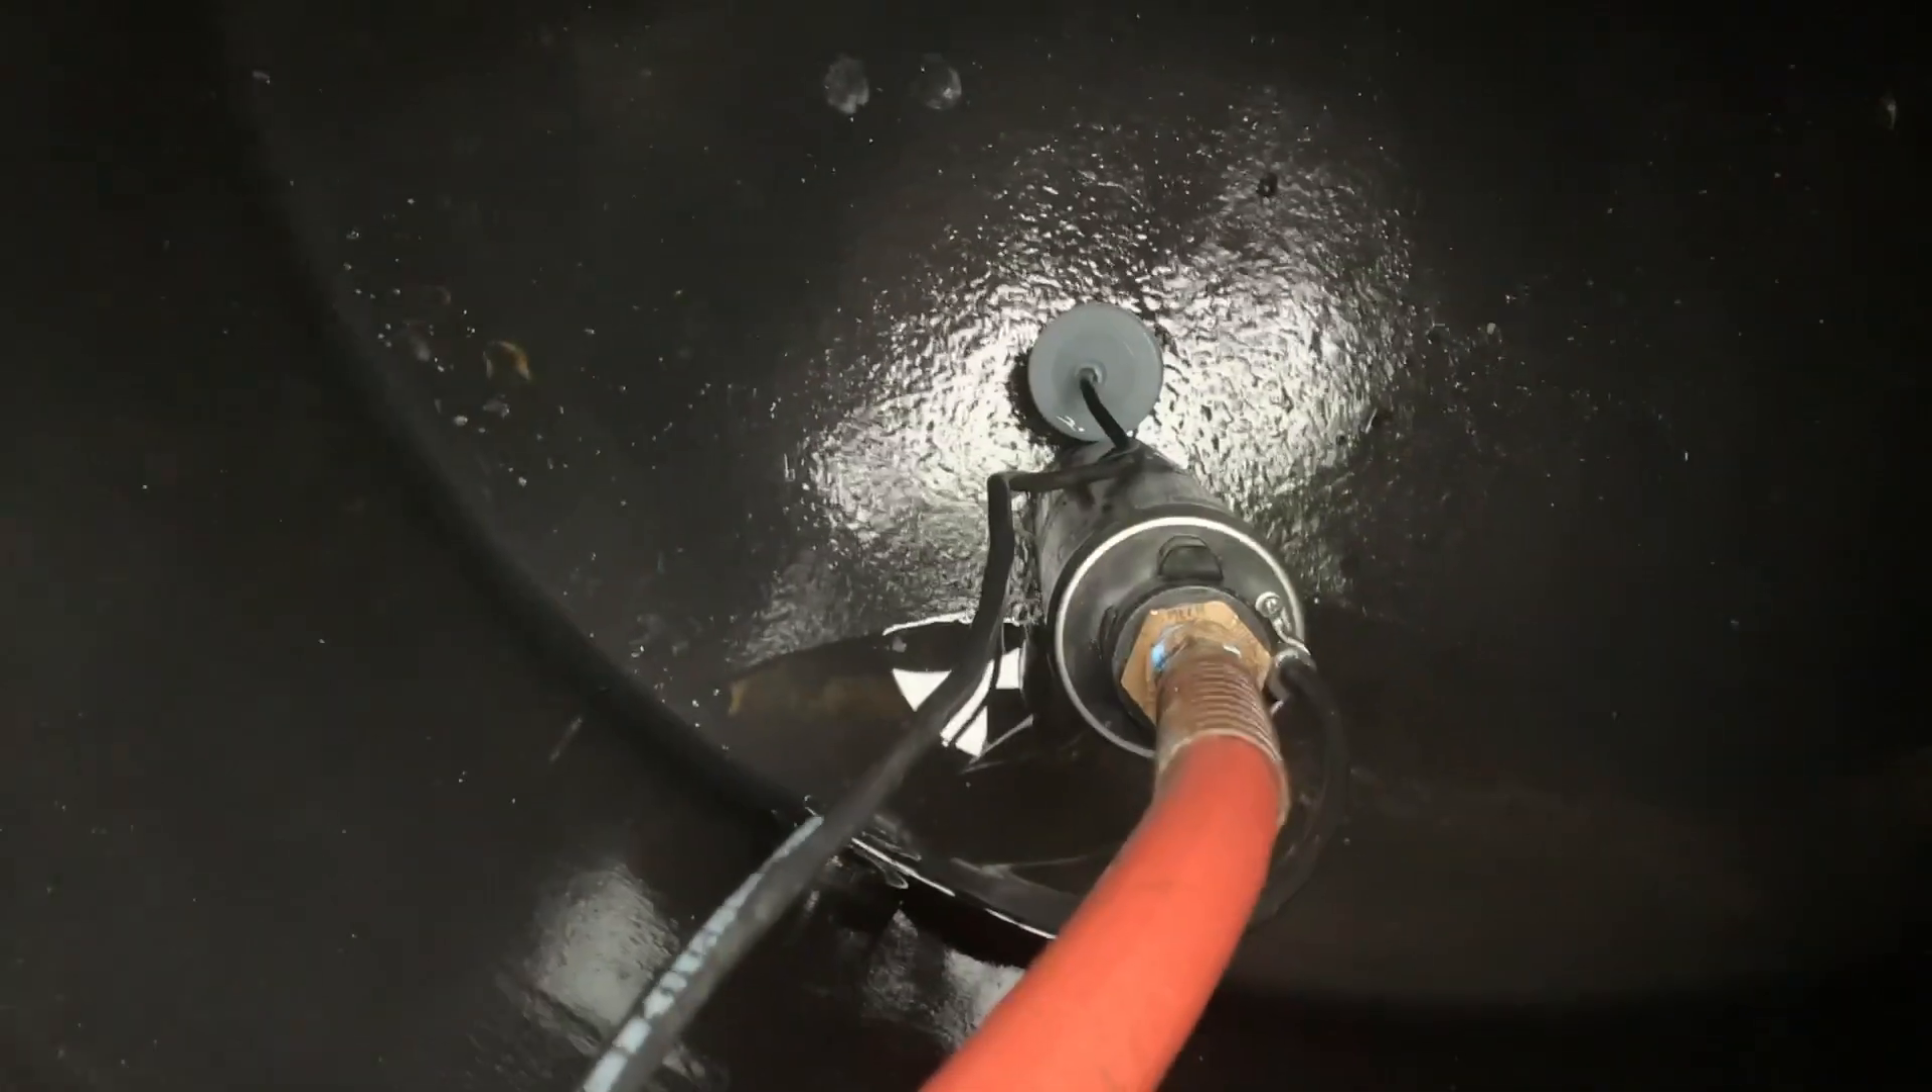So we got the pump now set inside the tank.